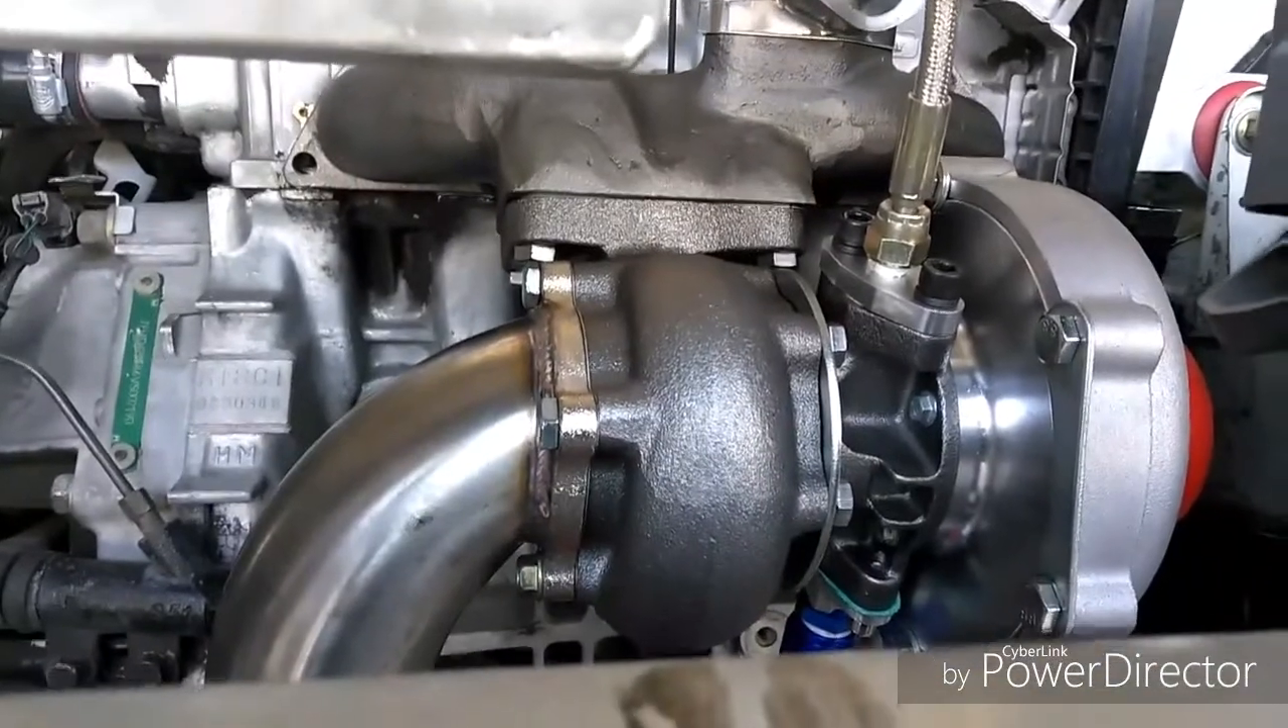As you can see i already have my turbo mocked up the oil feed line going into it.